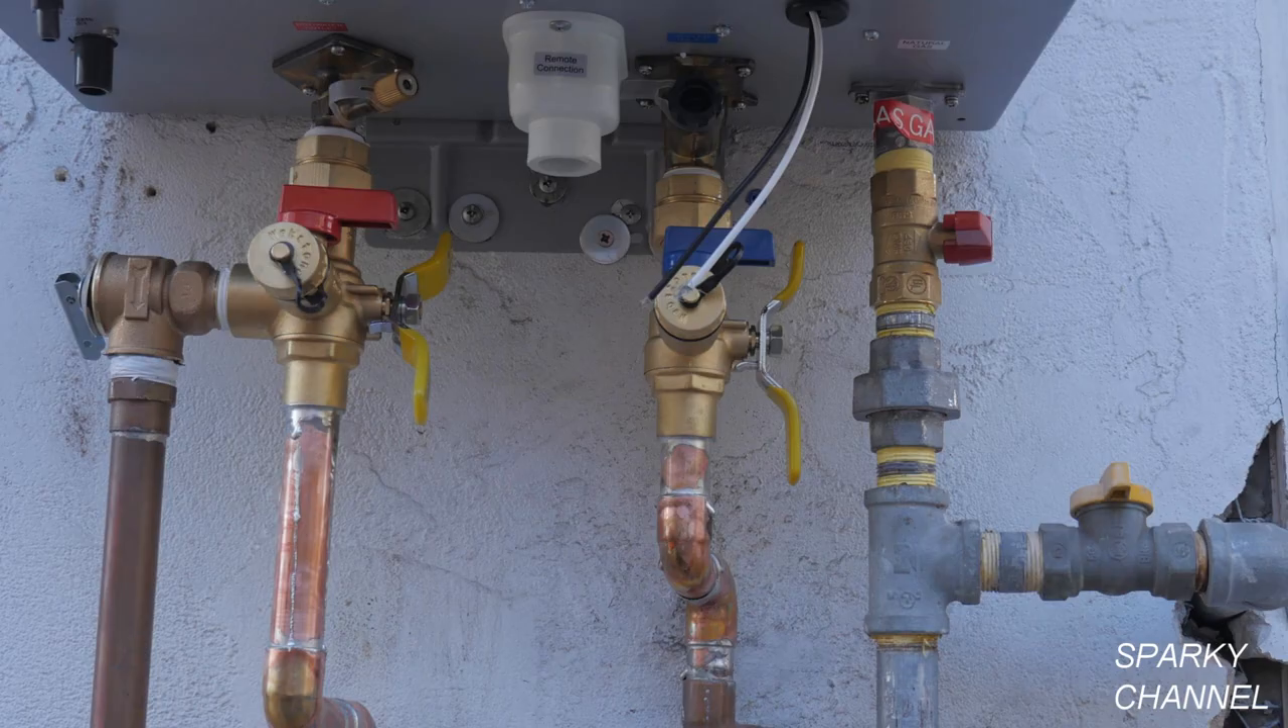Here's what we have so far with the gas and water lines installed.